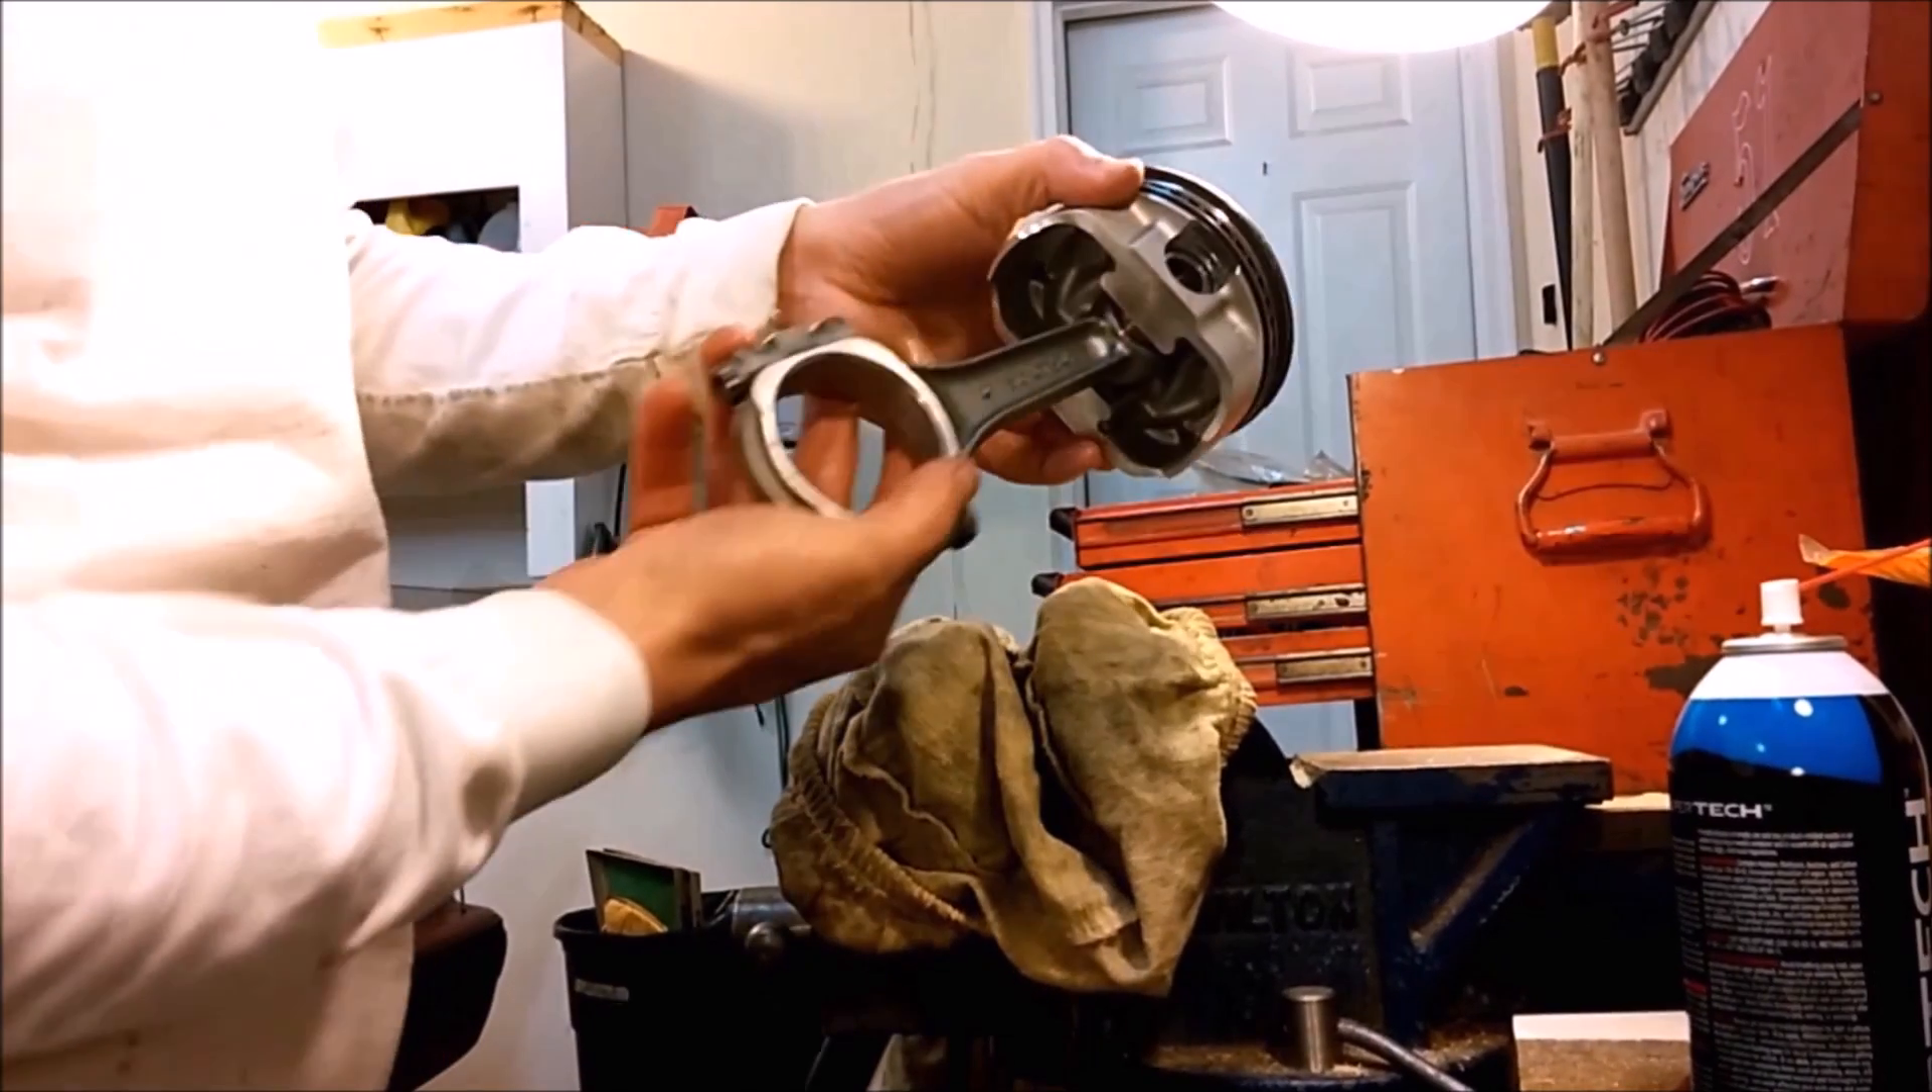And now we have a completed piston rod ring assembly.